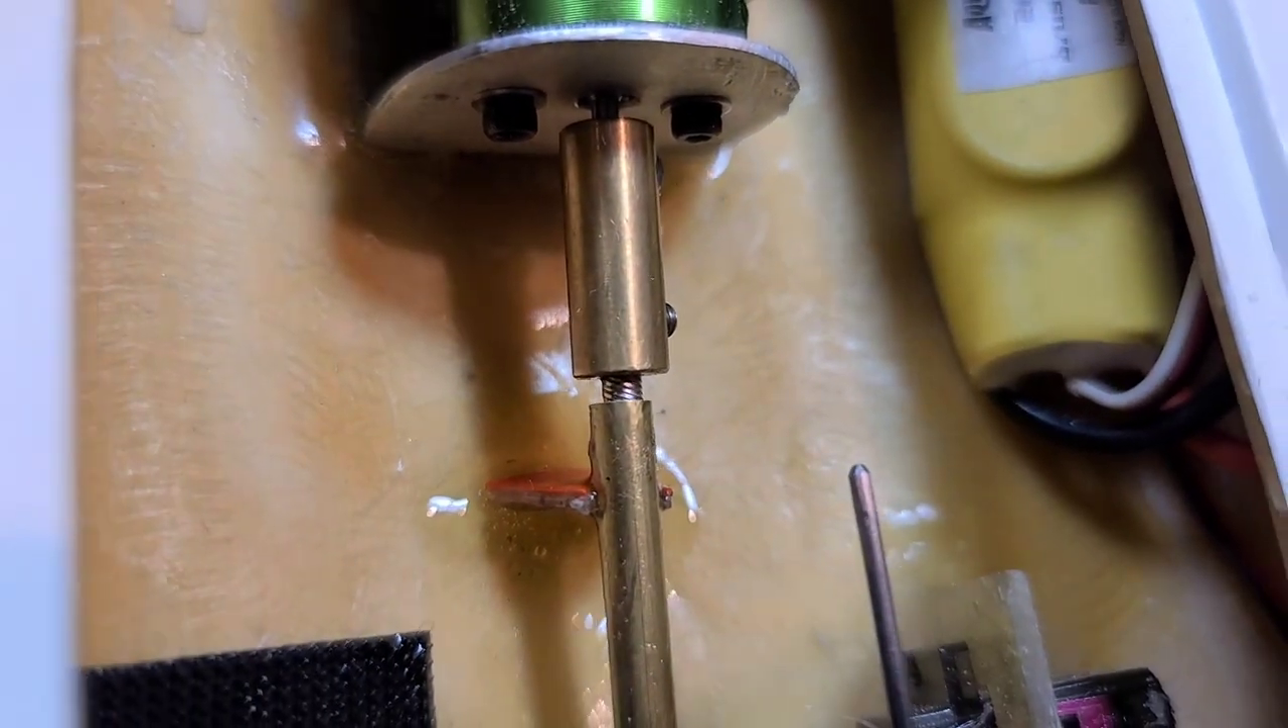You can see my my flex cable it's dead center and my stuffing tube there it looks pretty good.